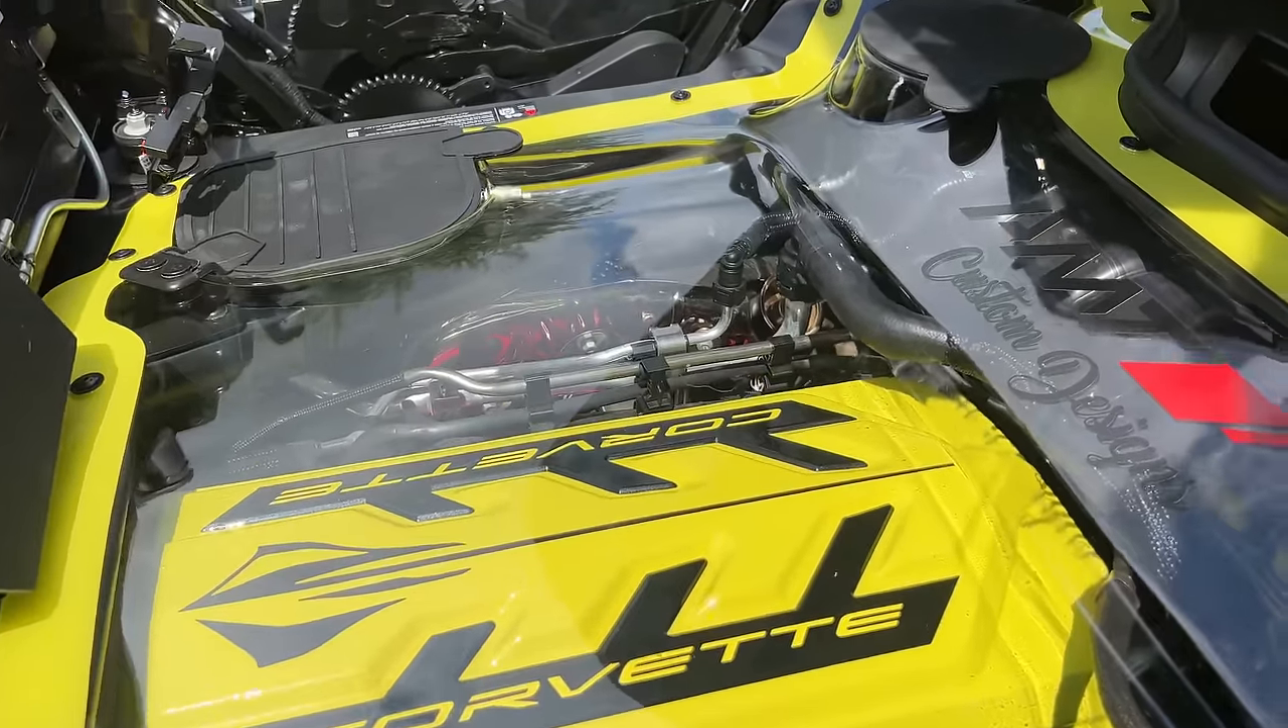All right, guys, this is the final product, the clear engine cover.